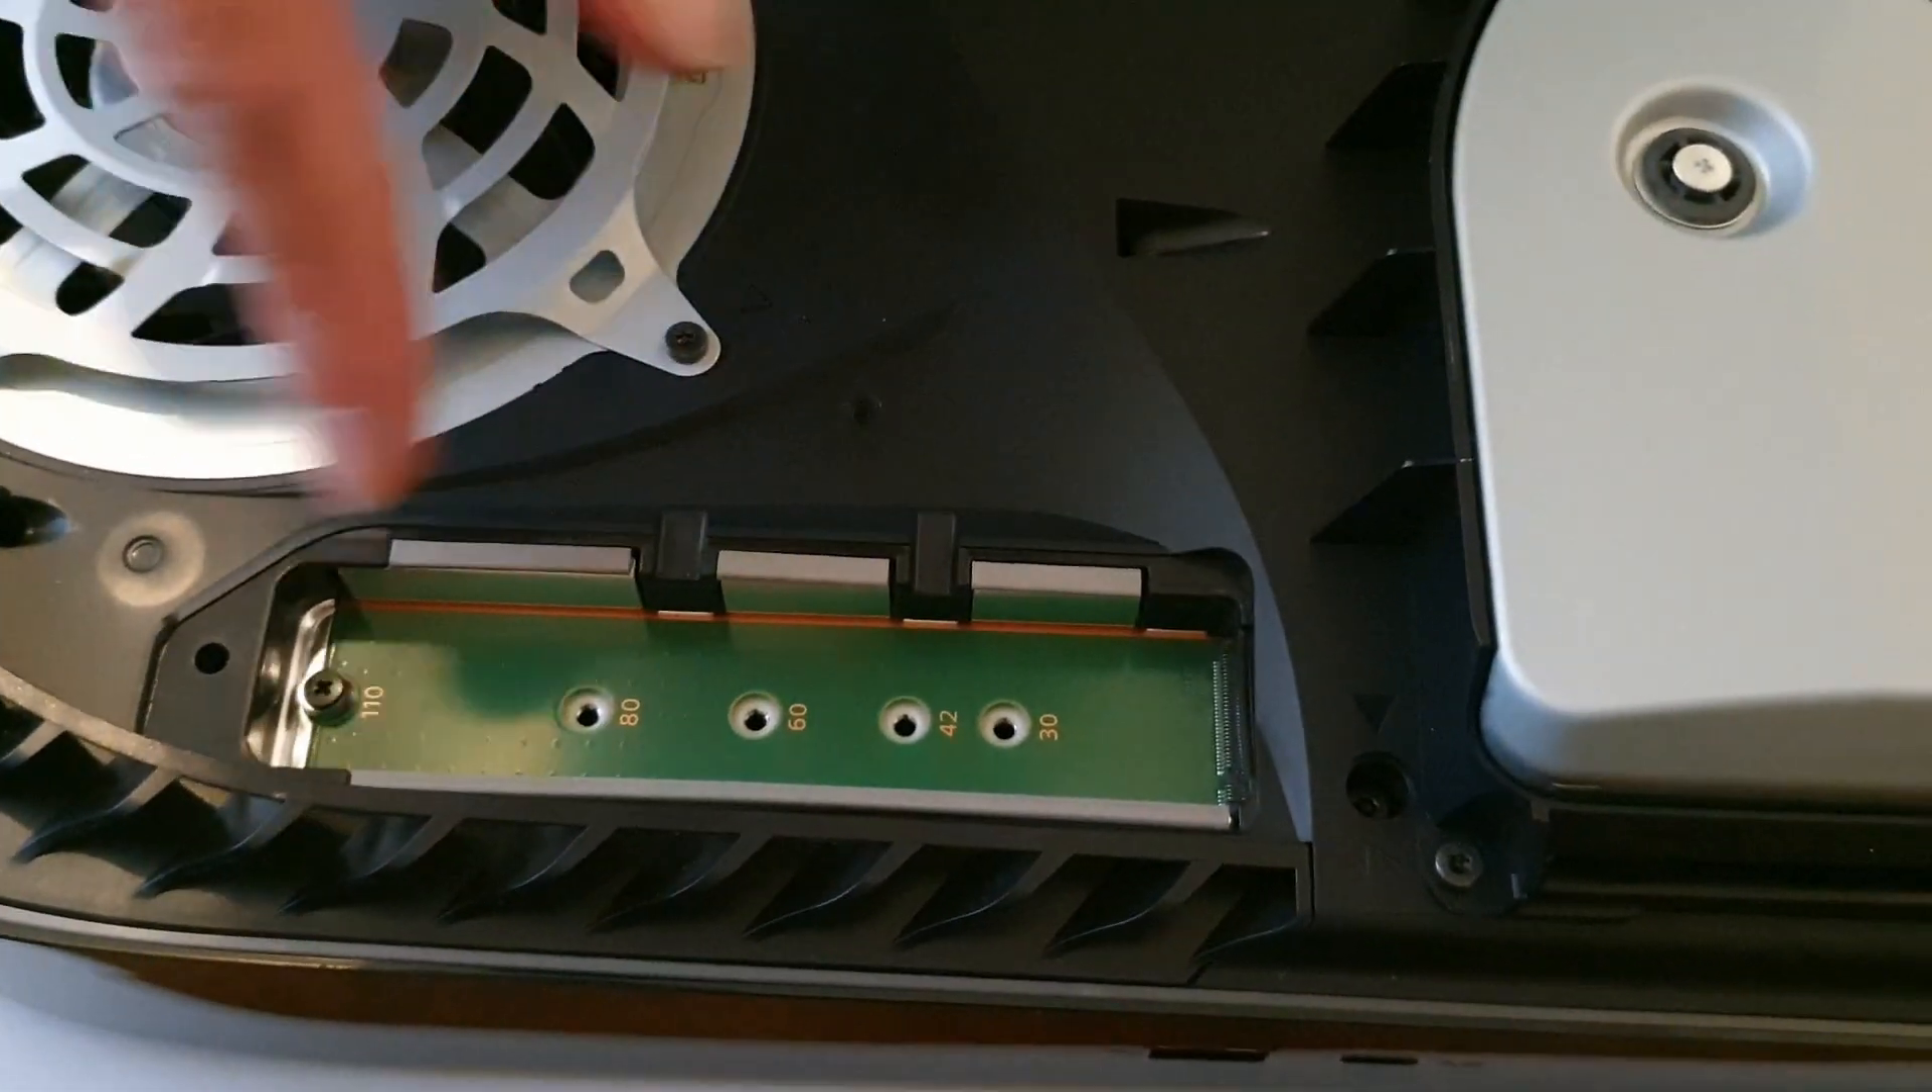Boom that's the top panel removed and now we've exposed the nvme gen 4 slot right there.